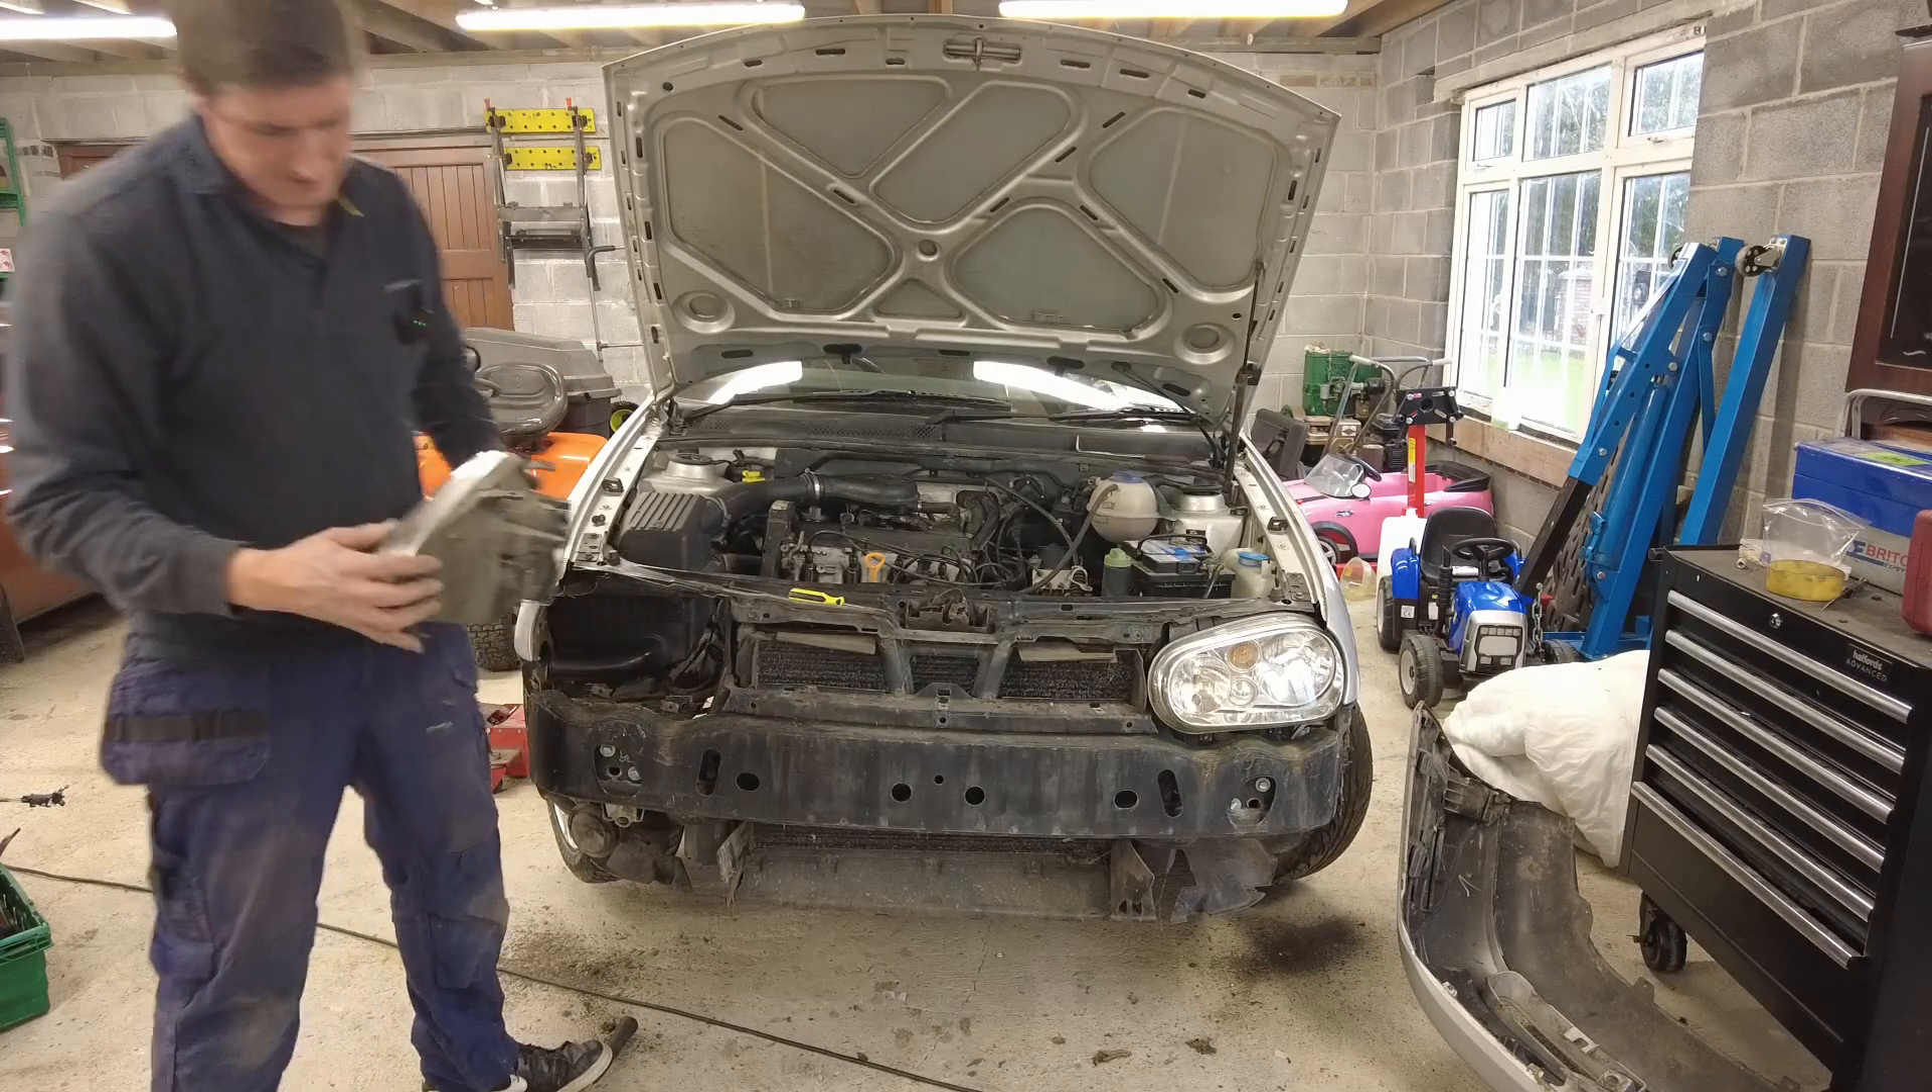So there's one headlamp unit out, and we'll do the other one now as well.